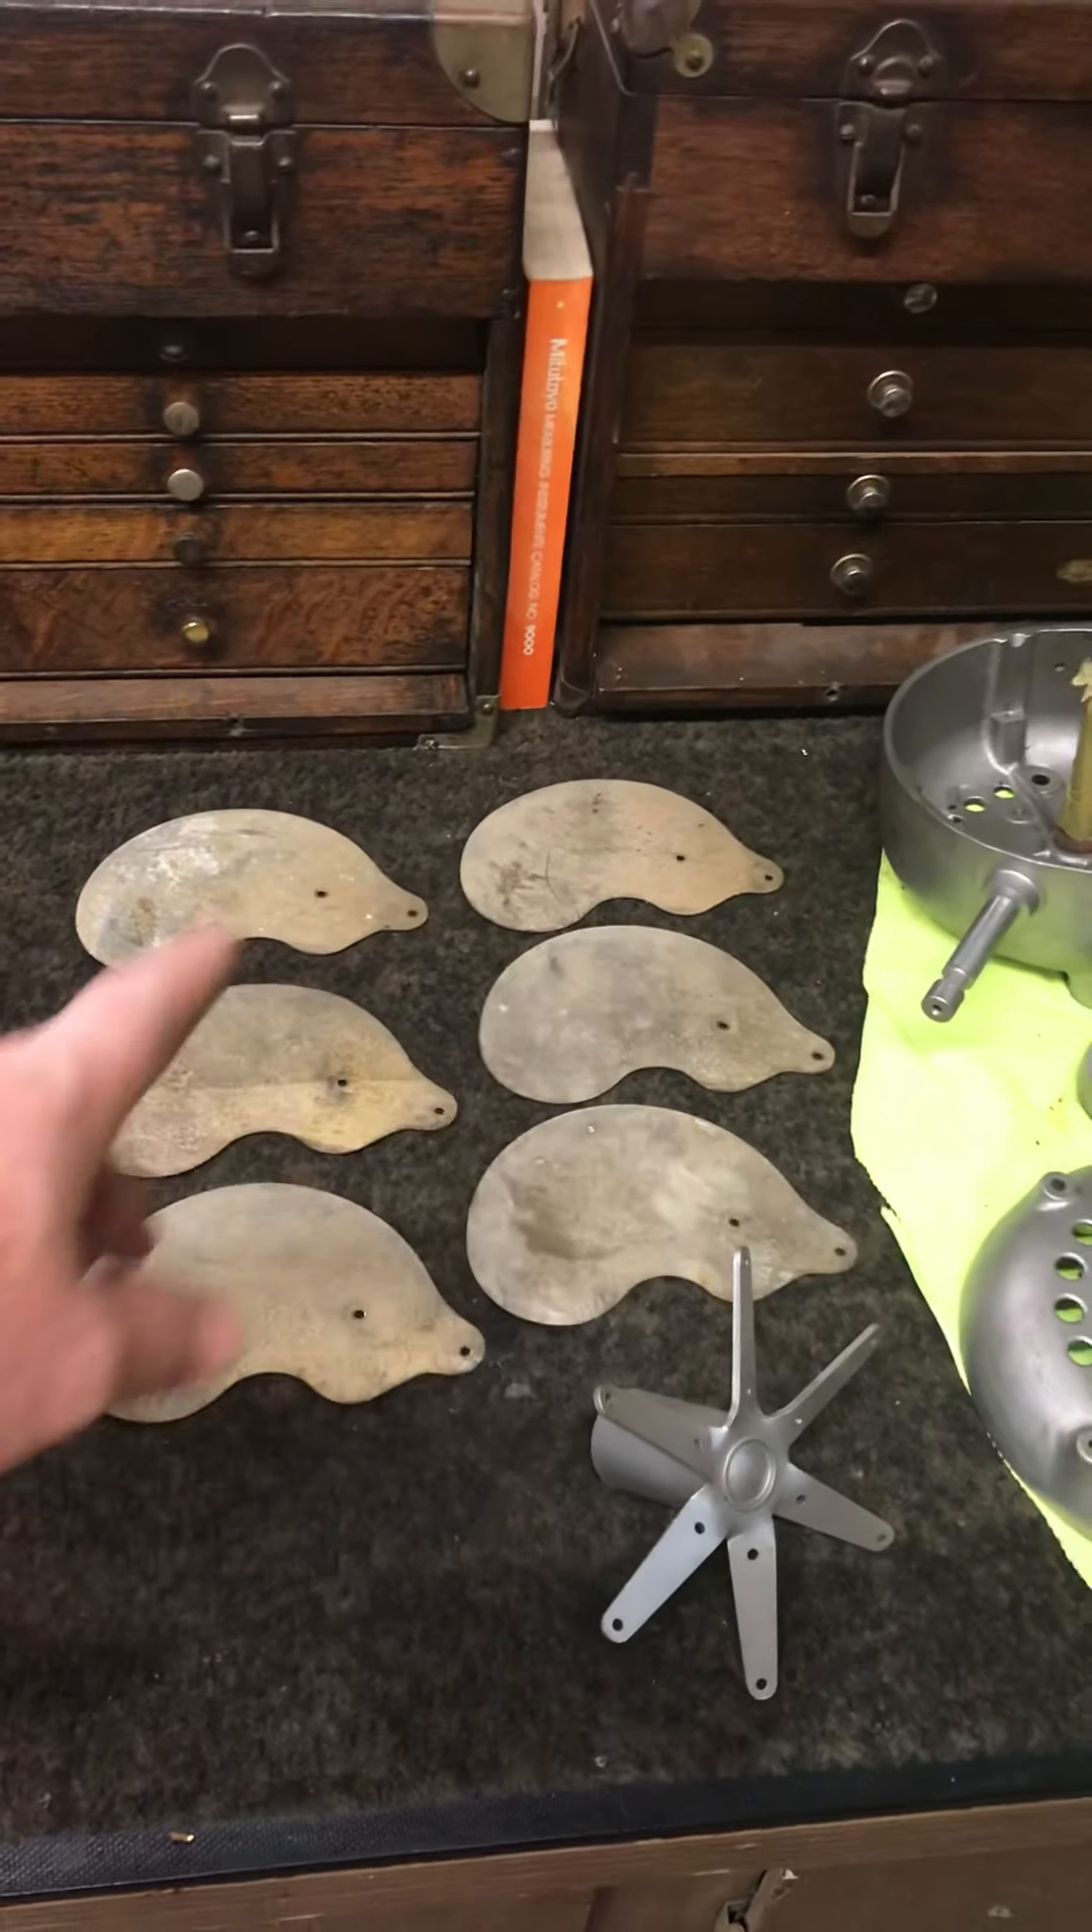Anyway we got we got all the rivets out of the blade we got all the leafs off the blade here.